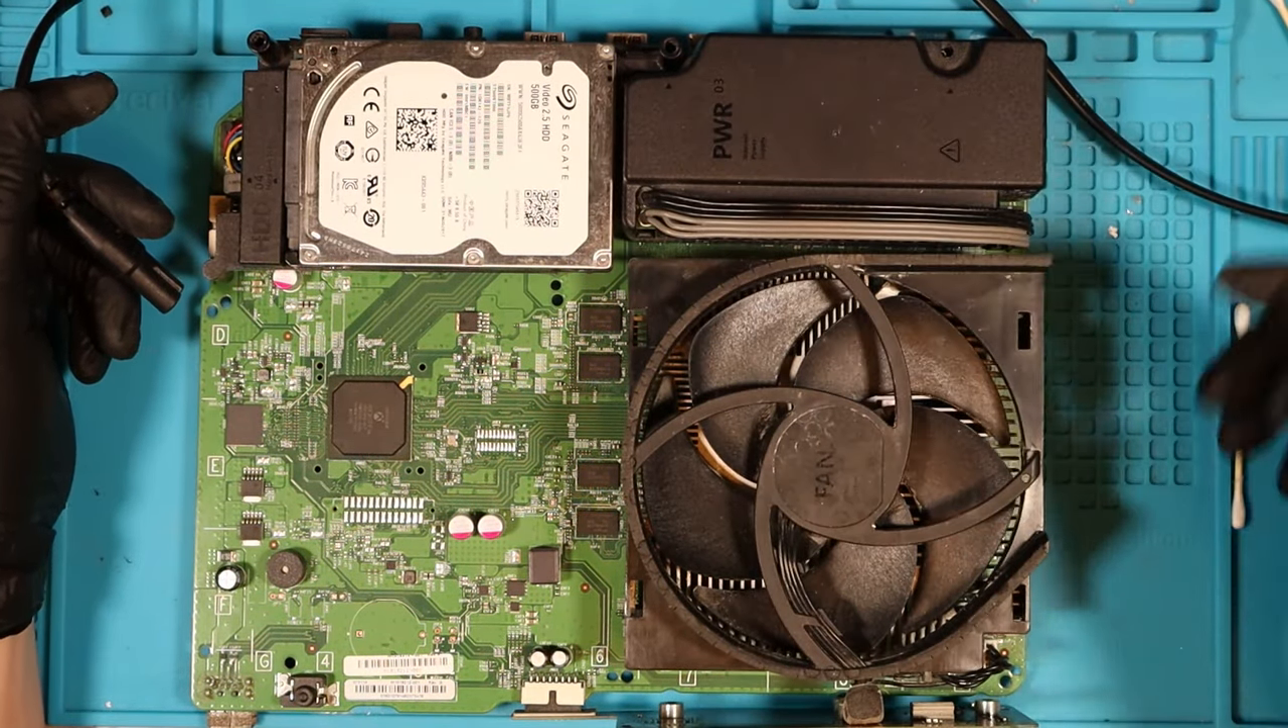So I've got the hard drive I've got the power supply and I've got the fan which is now back on.